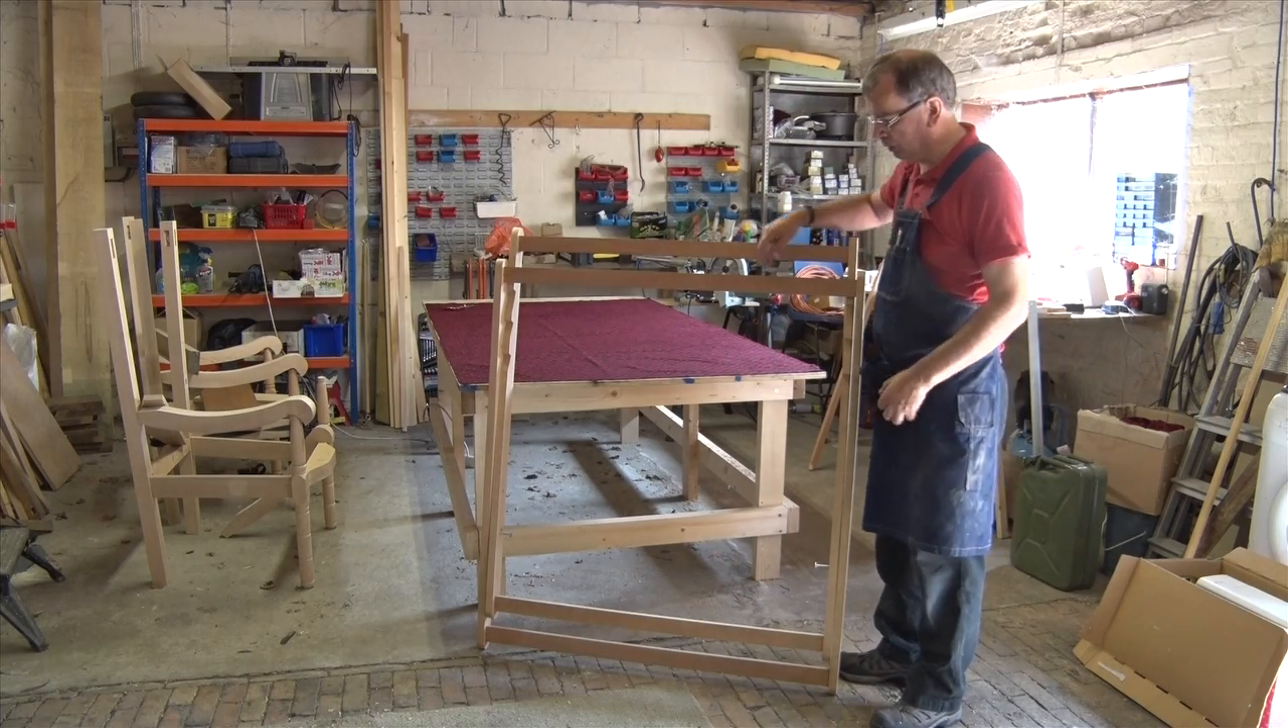As you can see the frame is now assembled. Although I haven't glued it together yet.